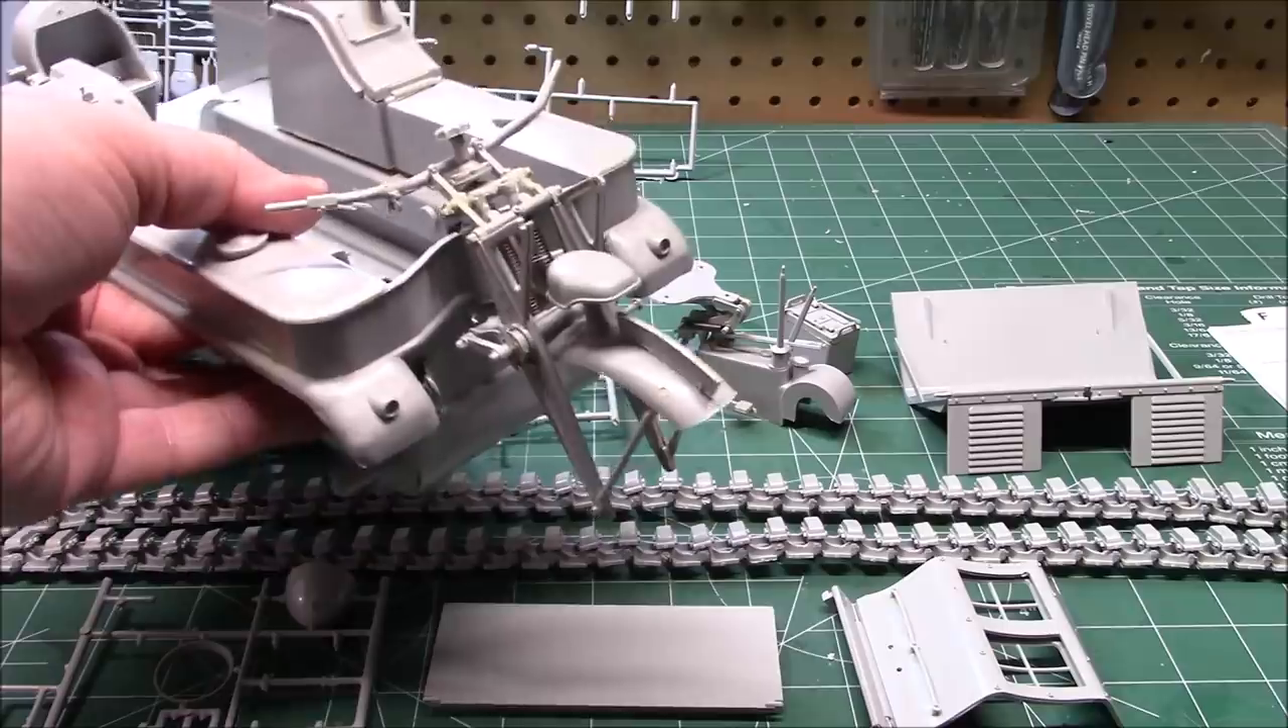We've got the full front end on the Kettenkrad and that looks really cool.